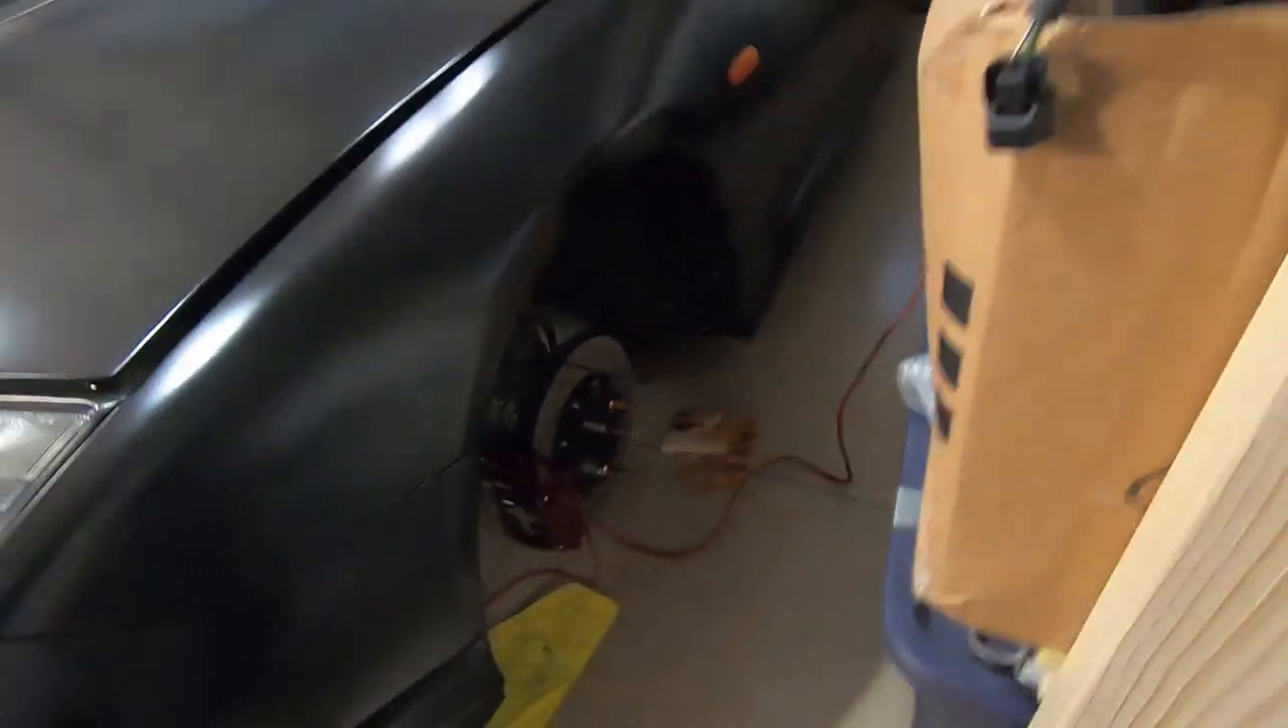My car is done as well. Just need to put the wheels on.